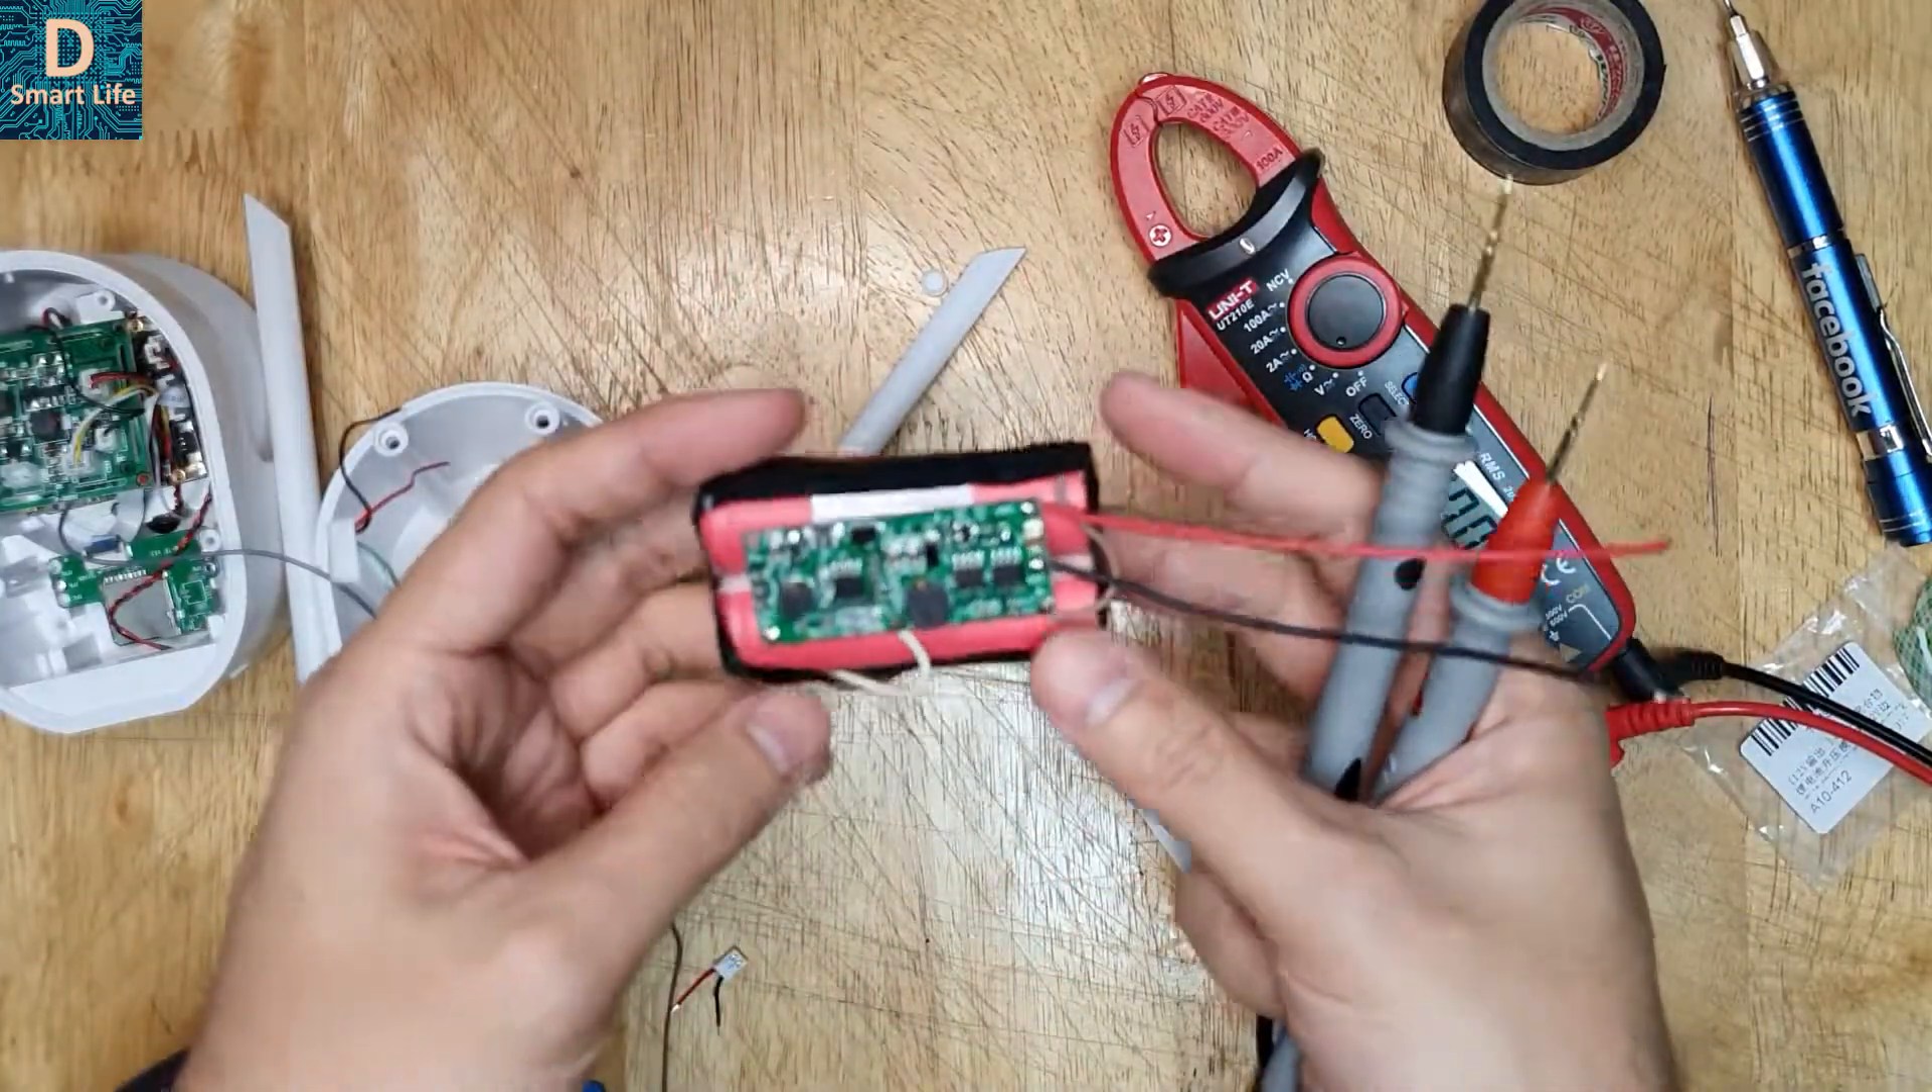So we have already taped up and completed the battery connections here and this means that we are already having power output here.